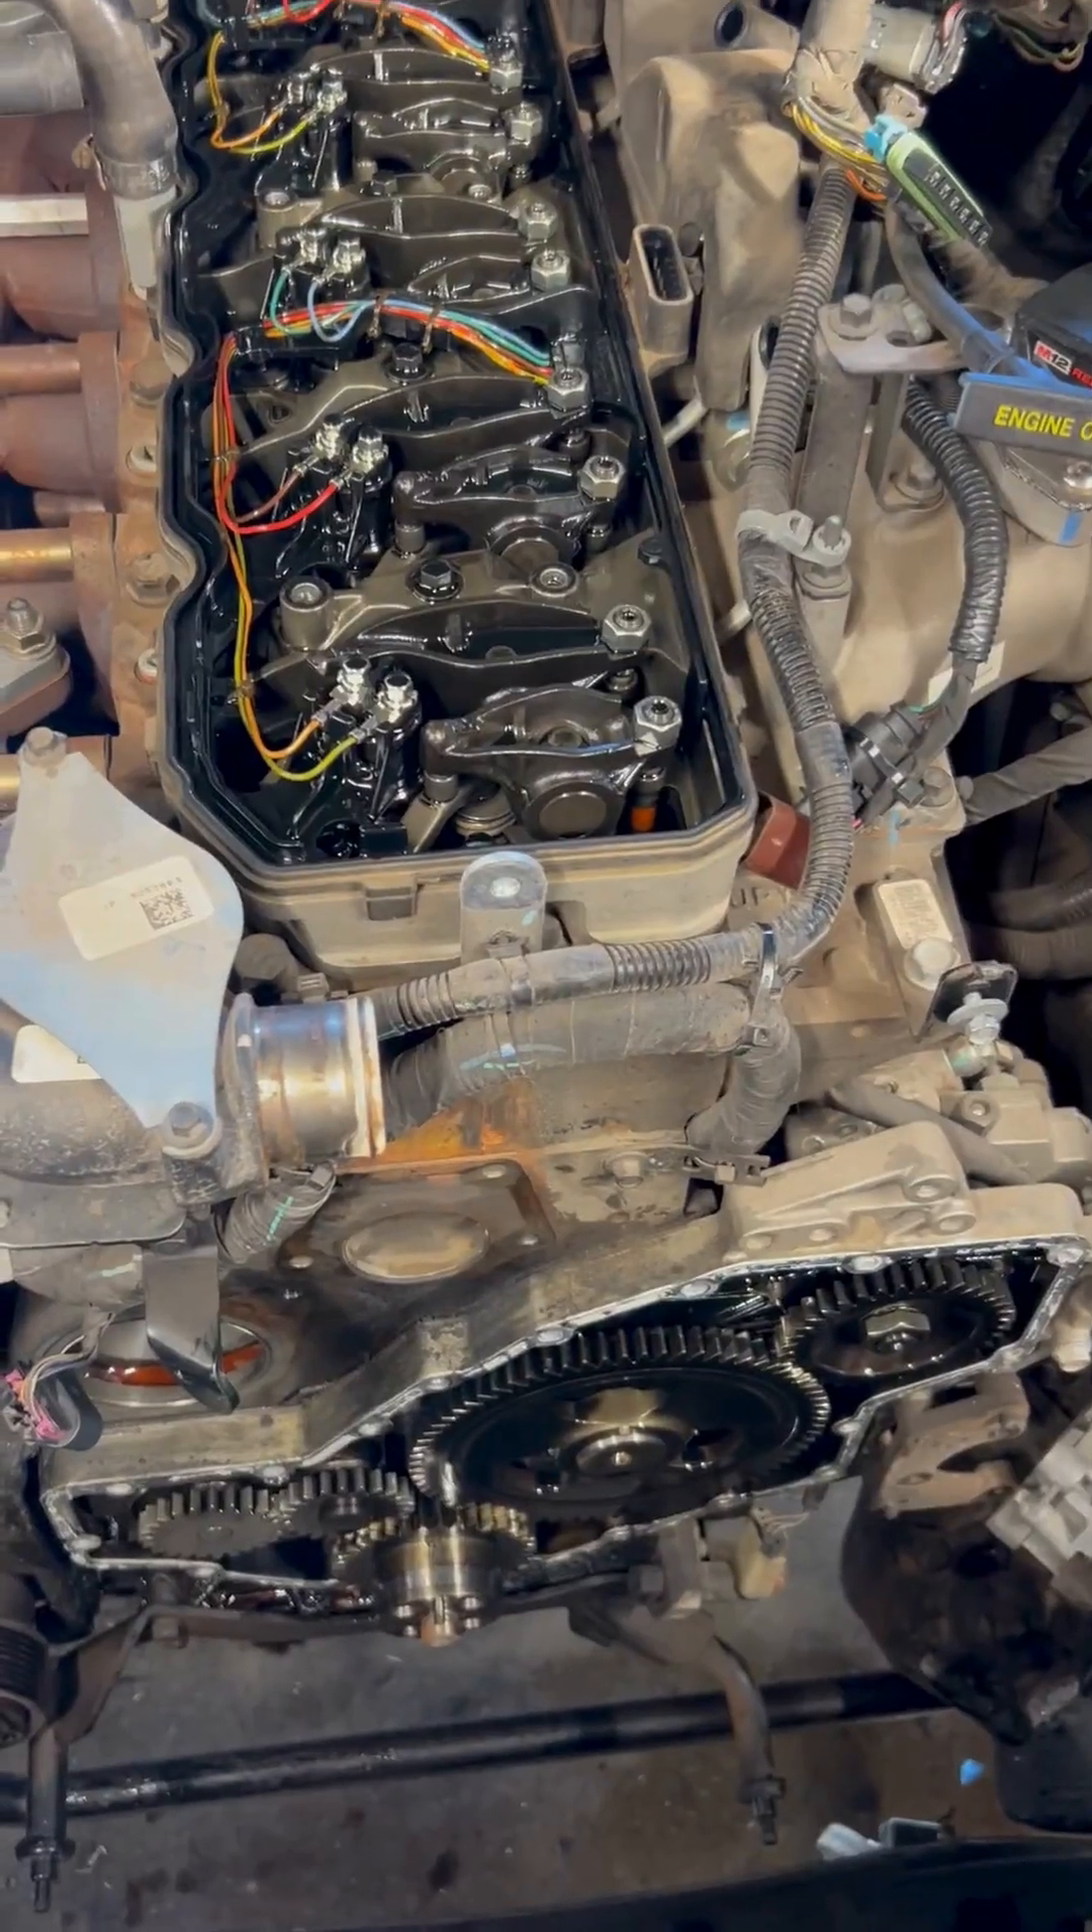So we got the front cover off and the valve cover off.